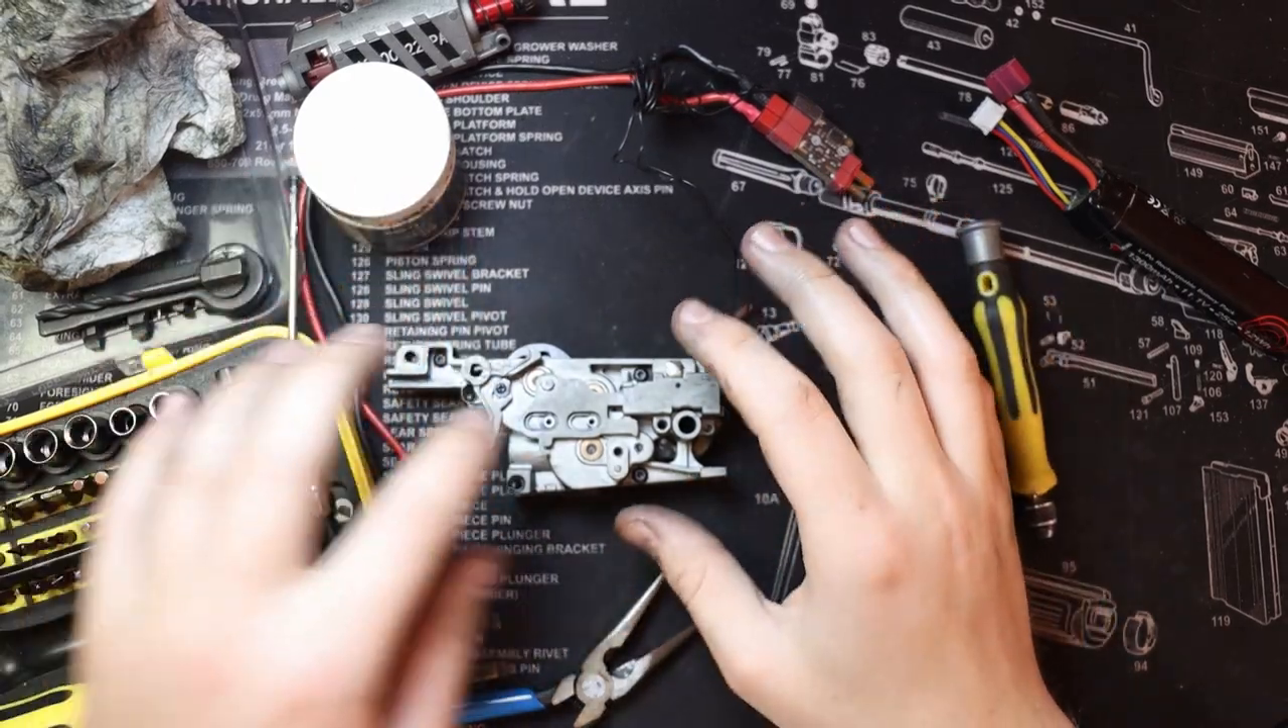So that's the main part of the gearbox back together.